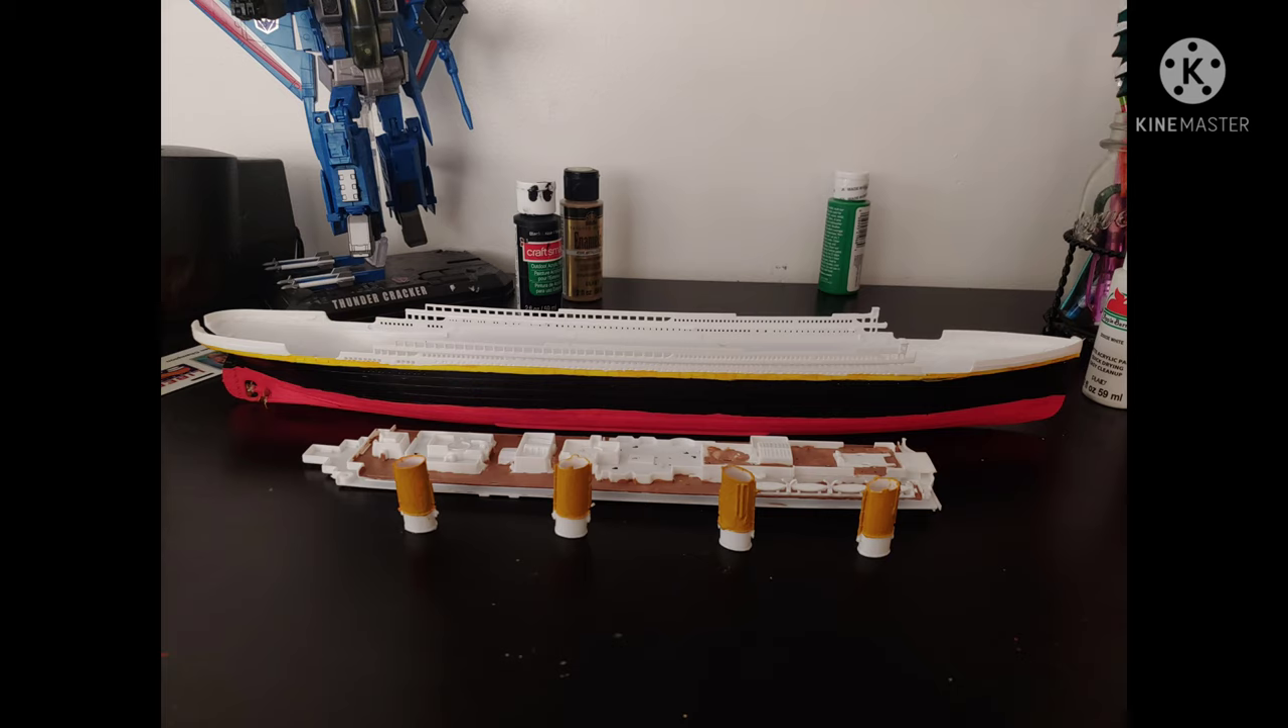You can see the ship here it's not glued together just yet.